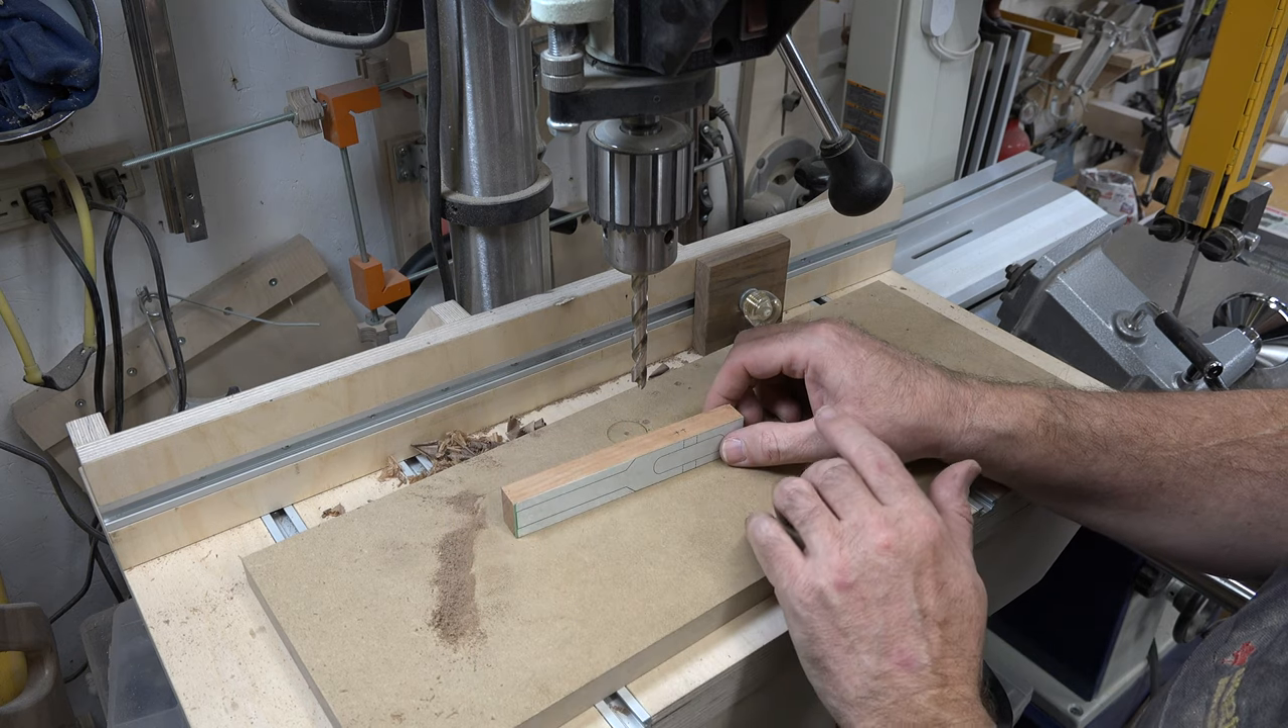I've installed a three-eighths diameter drill bit over here at the drill press.